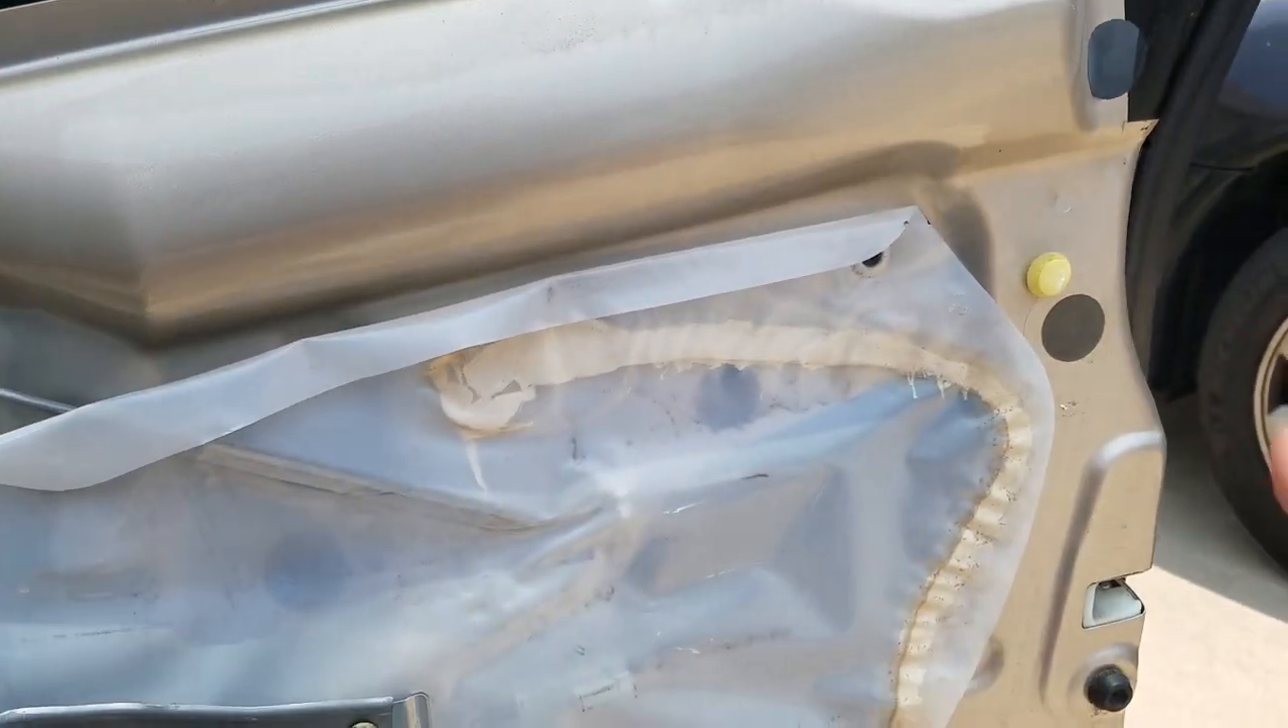Okay, I've got the door panel off.